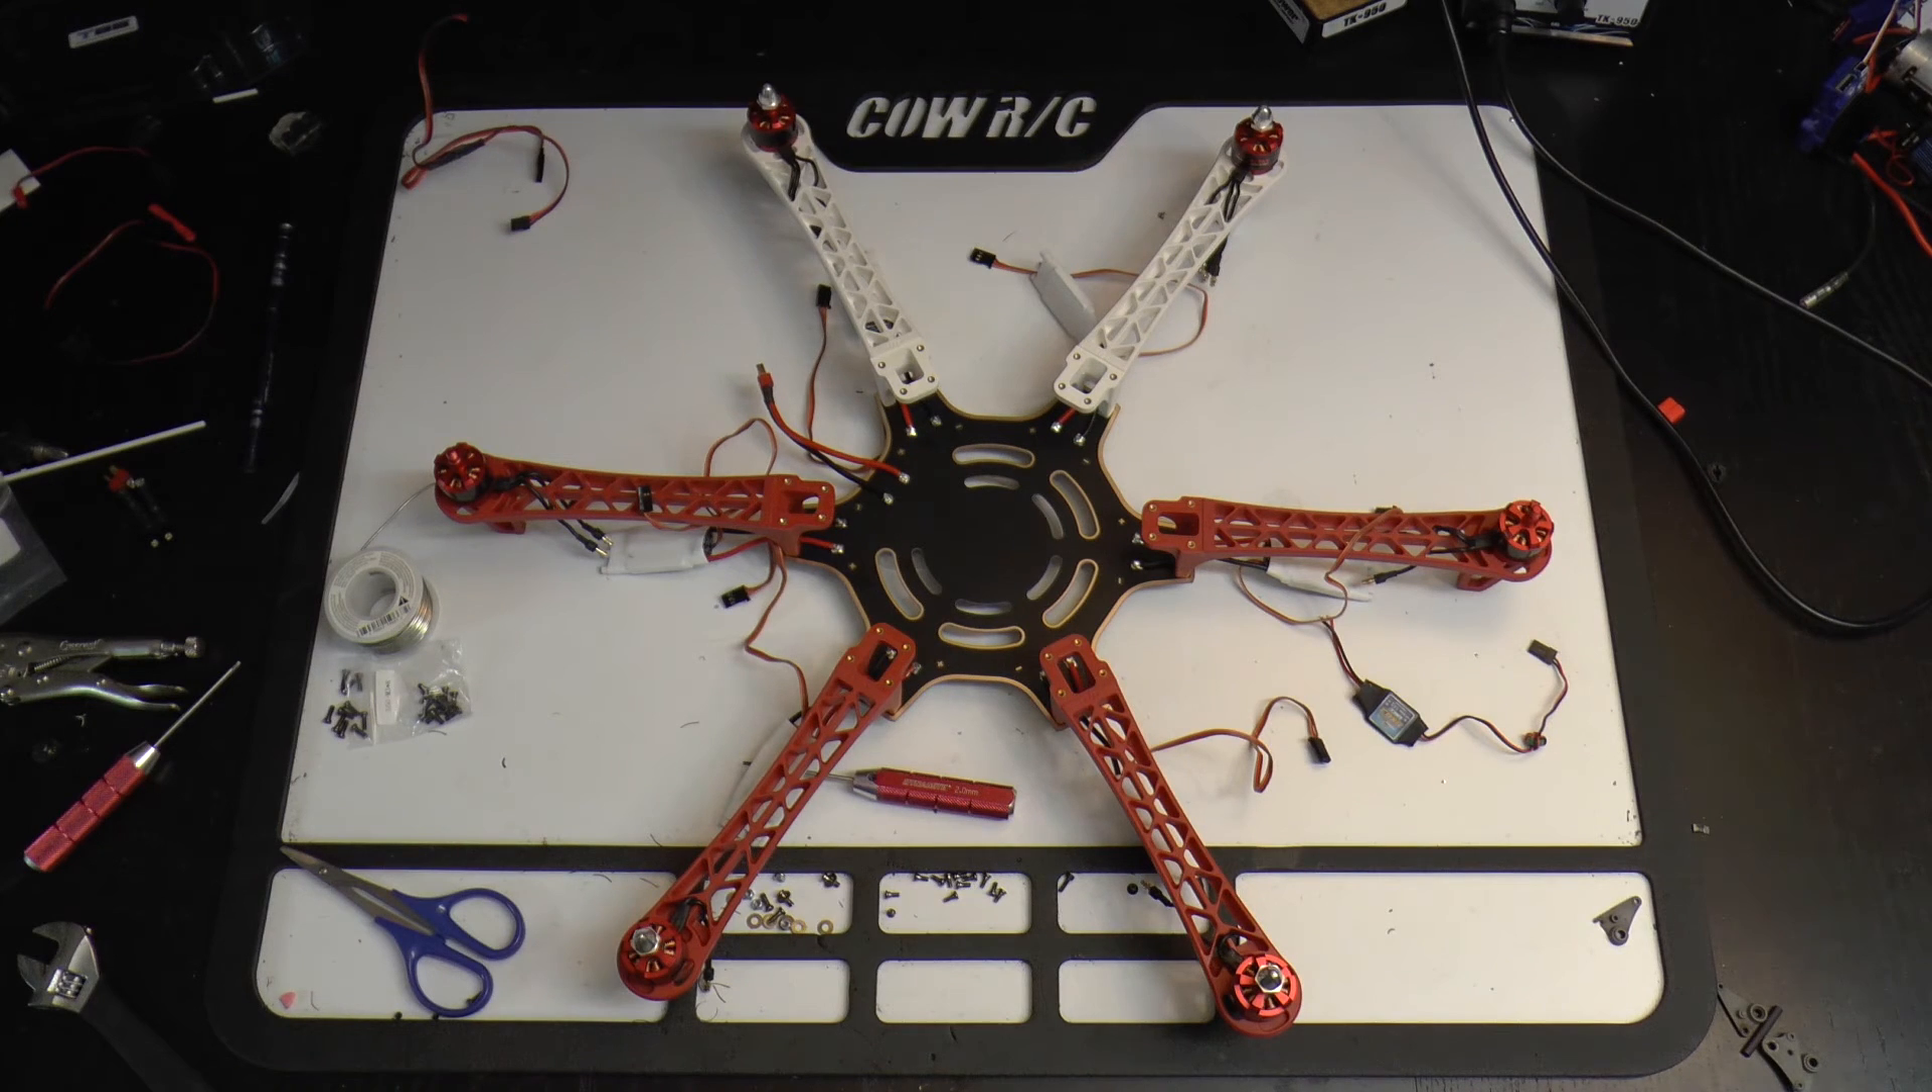All right guys so as you can see i have secured all of the arms to the bottom frame piece.